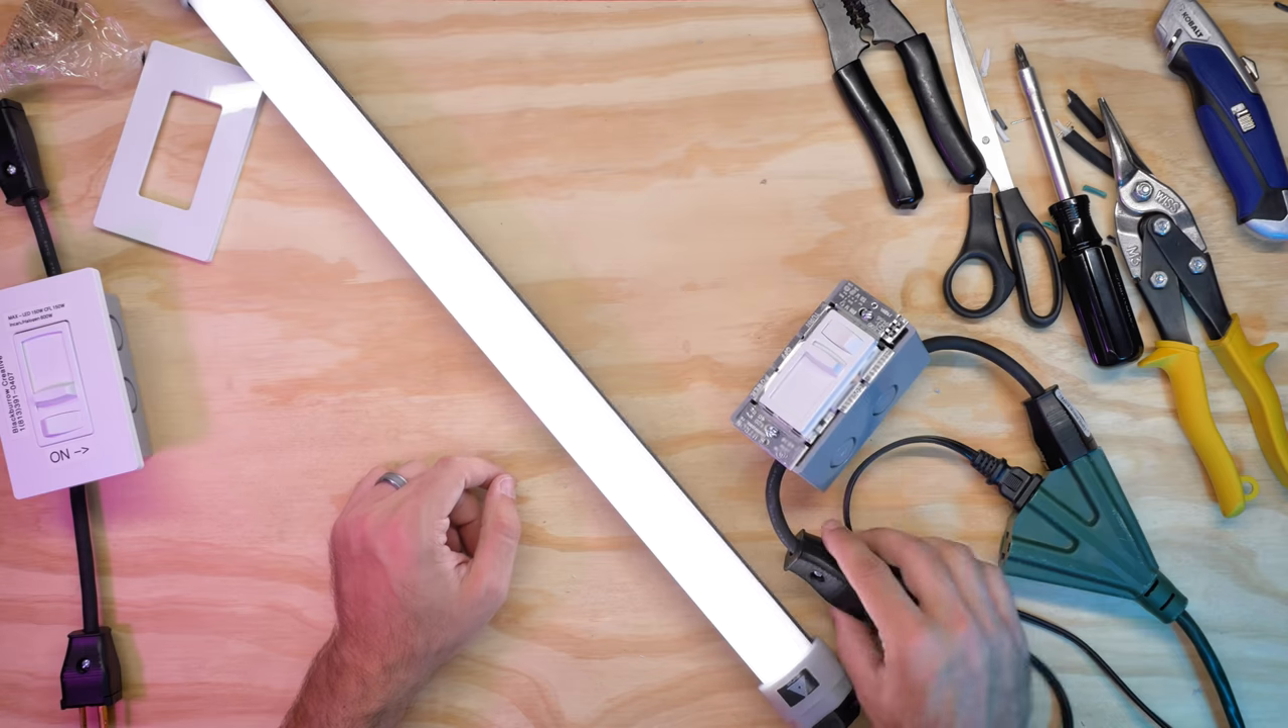Now the only thing left to do is to put our faceplate on.